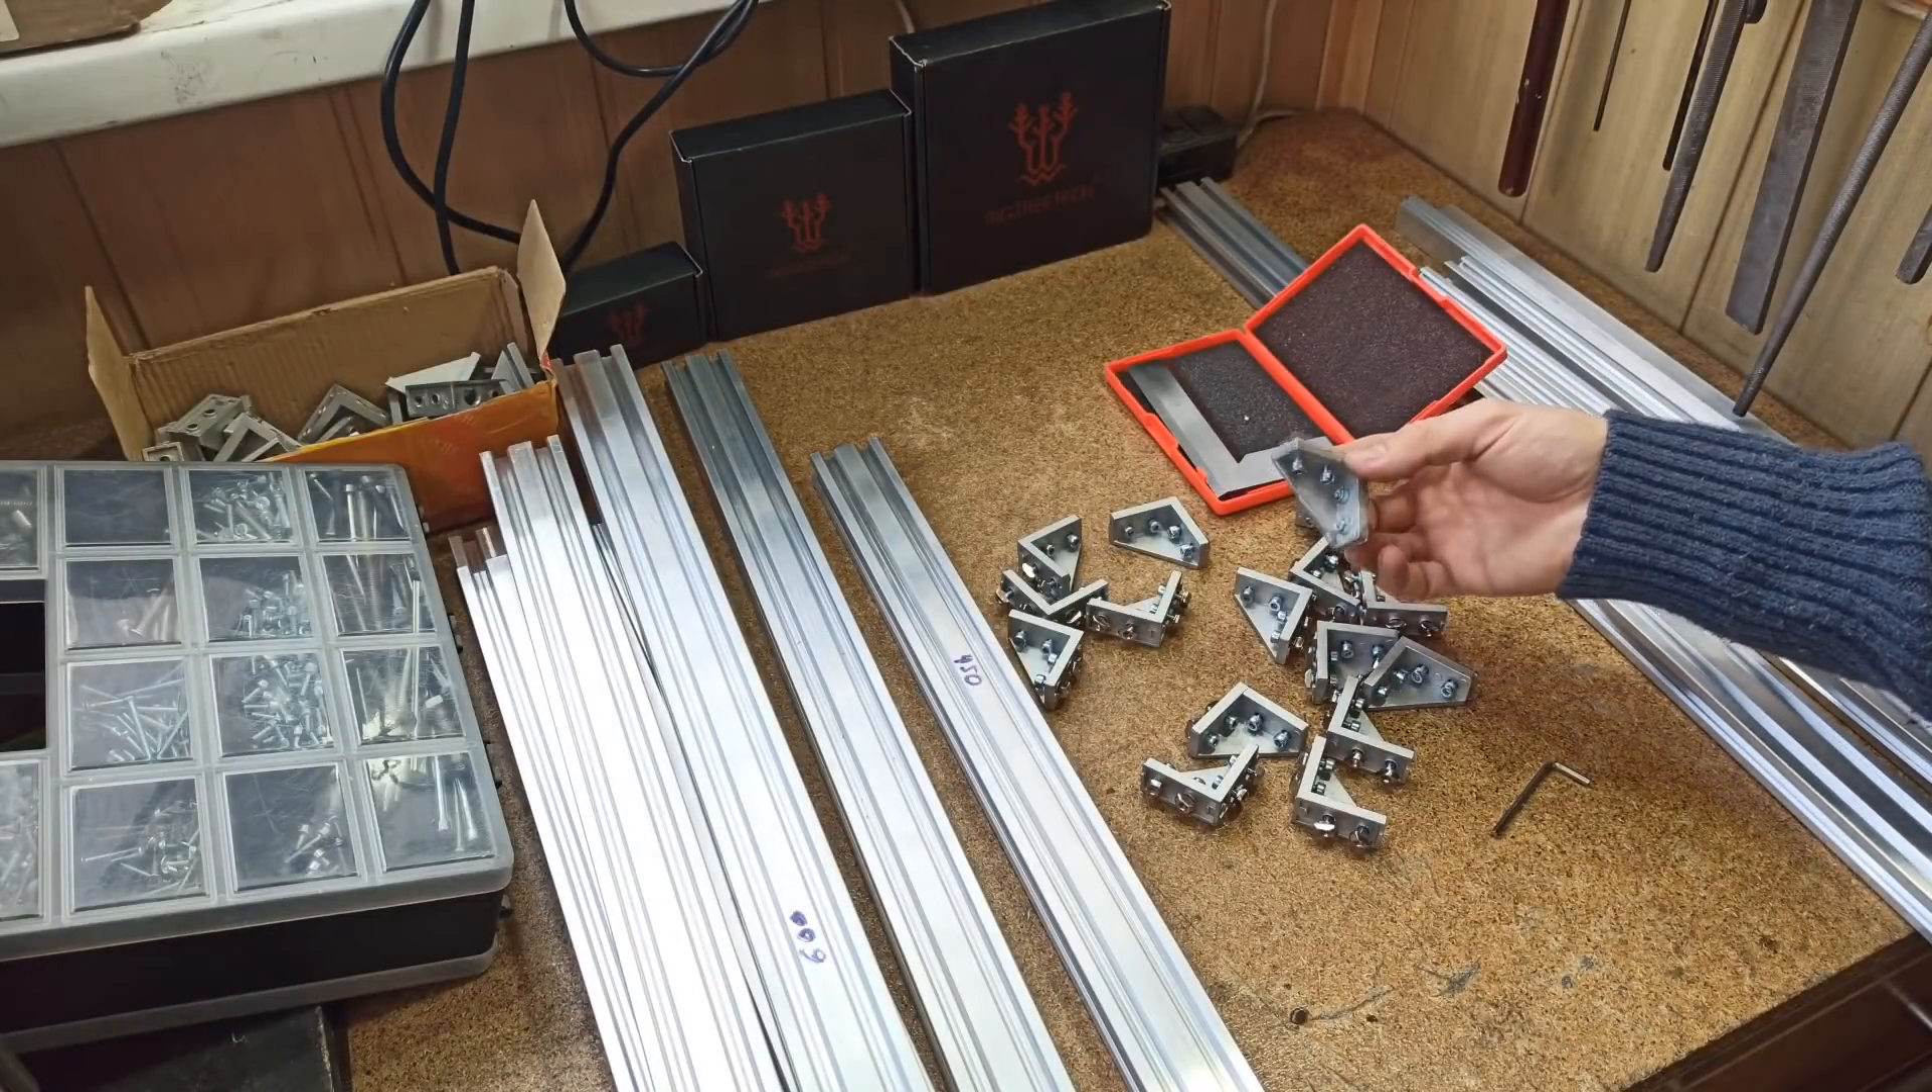Я уже собрал некоторое количество уголков. Установил винты М4-10 и Т -образные гаечки.